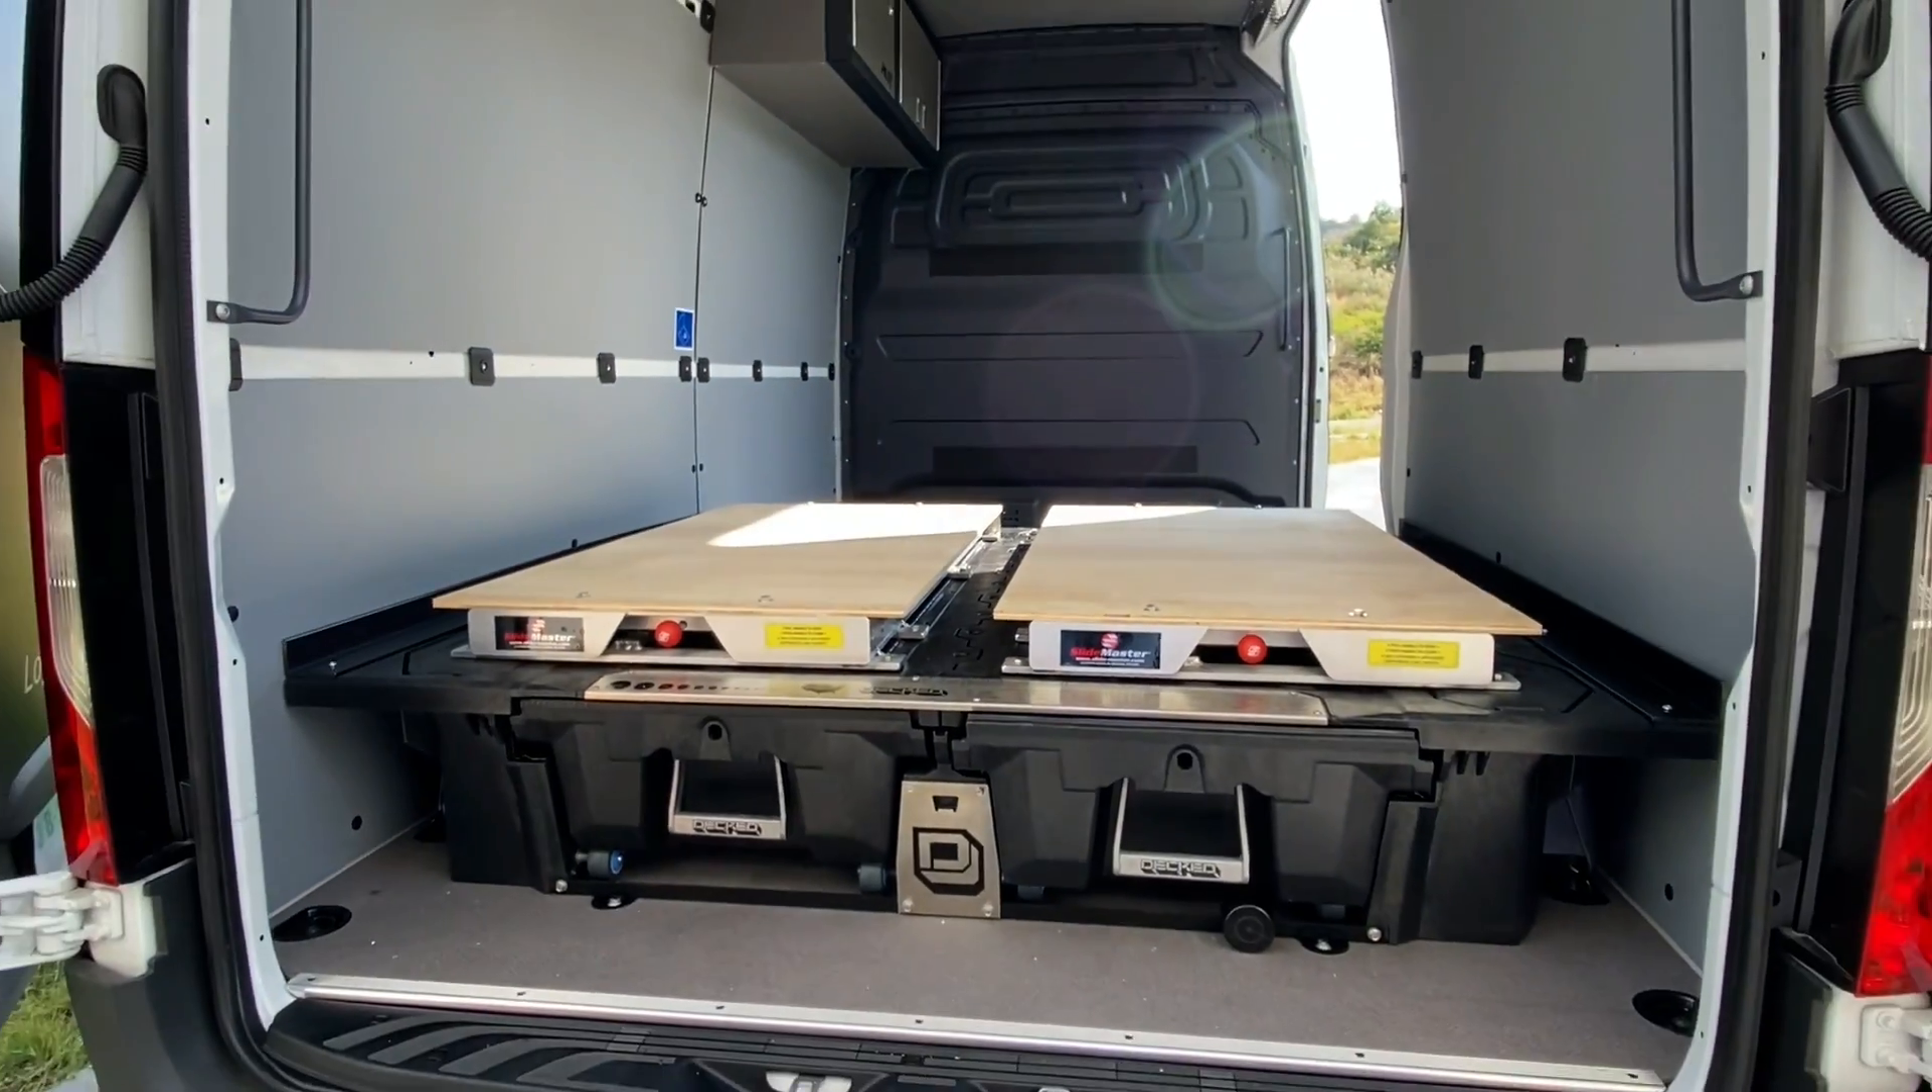Now we've got both SlideMaster units in.